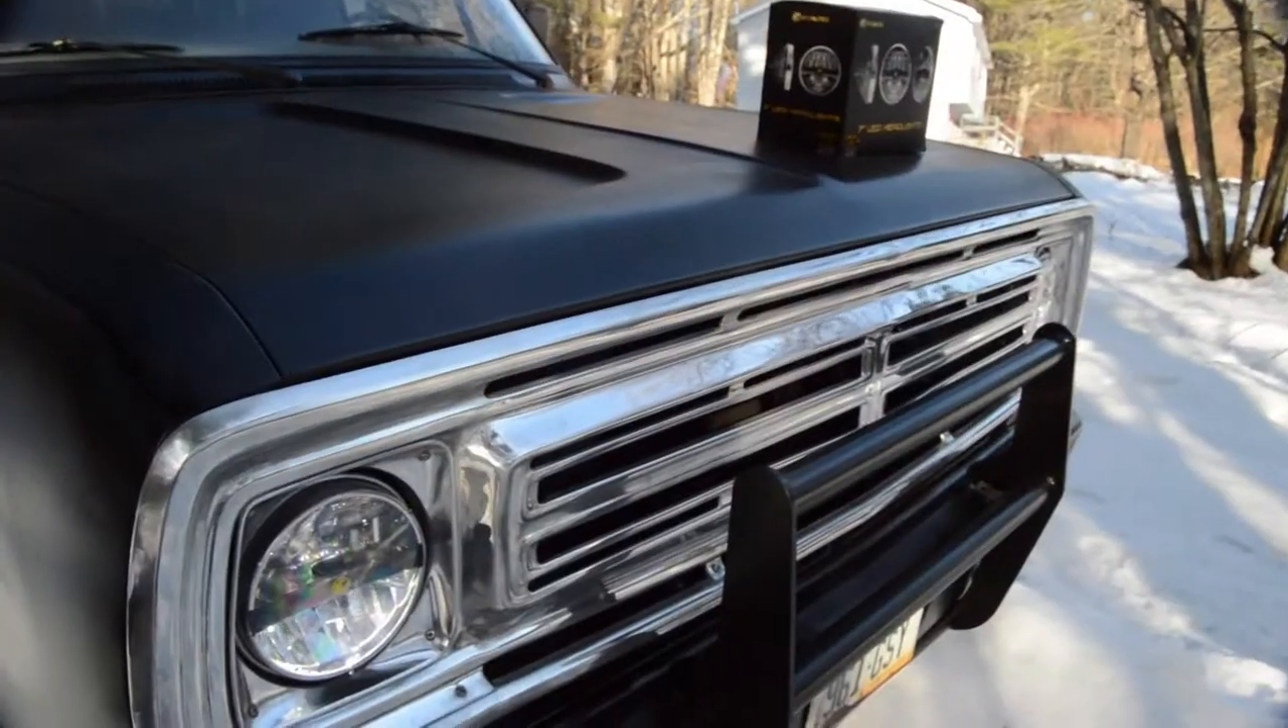Okay, so that's it. The complete installation of my KC 7-inch LED replacement headlights.